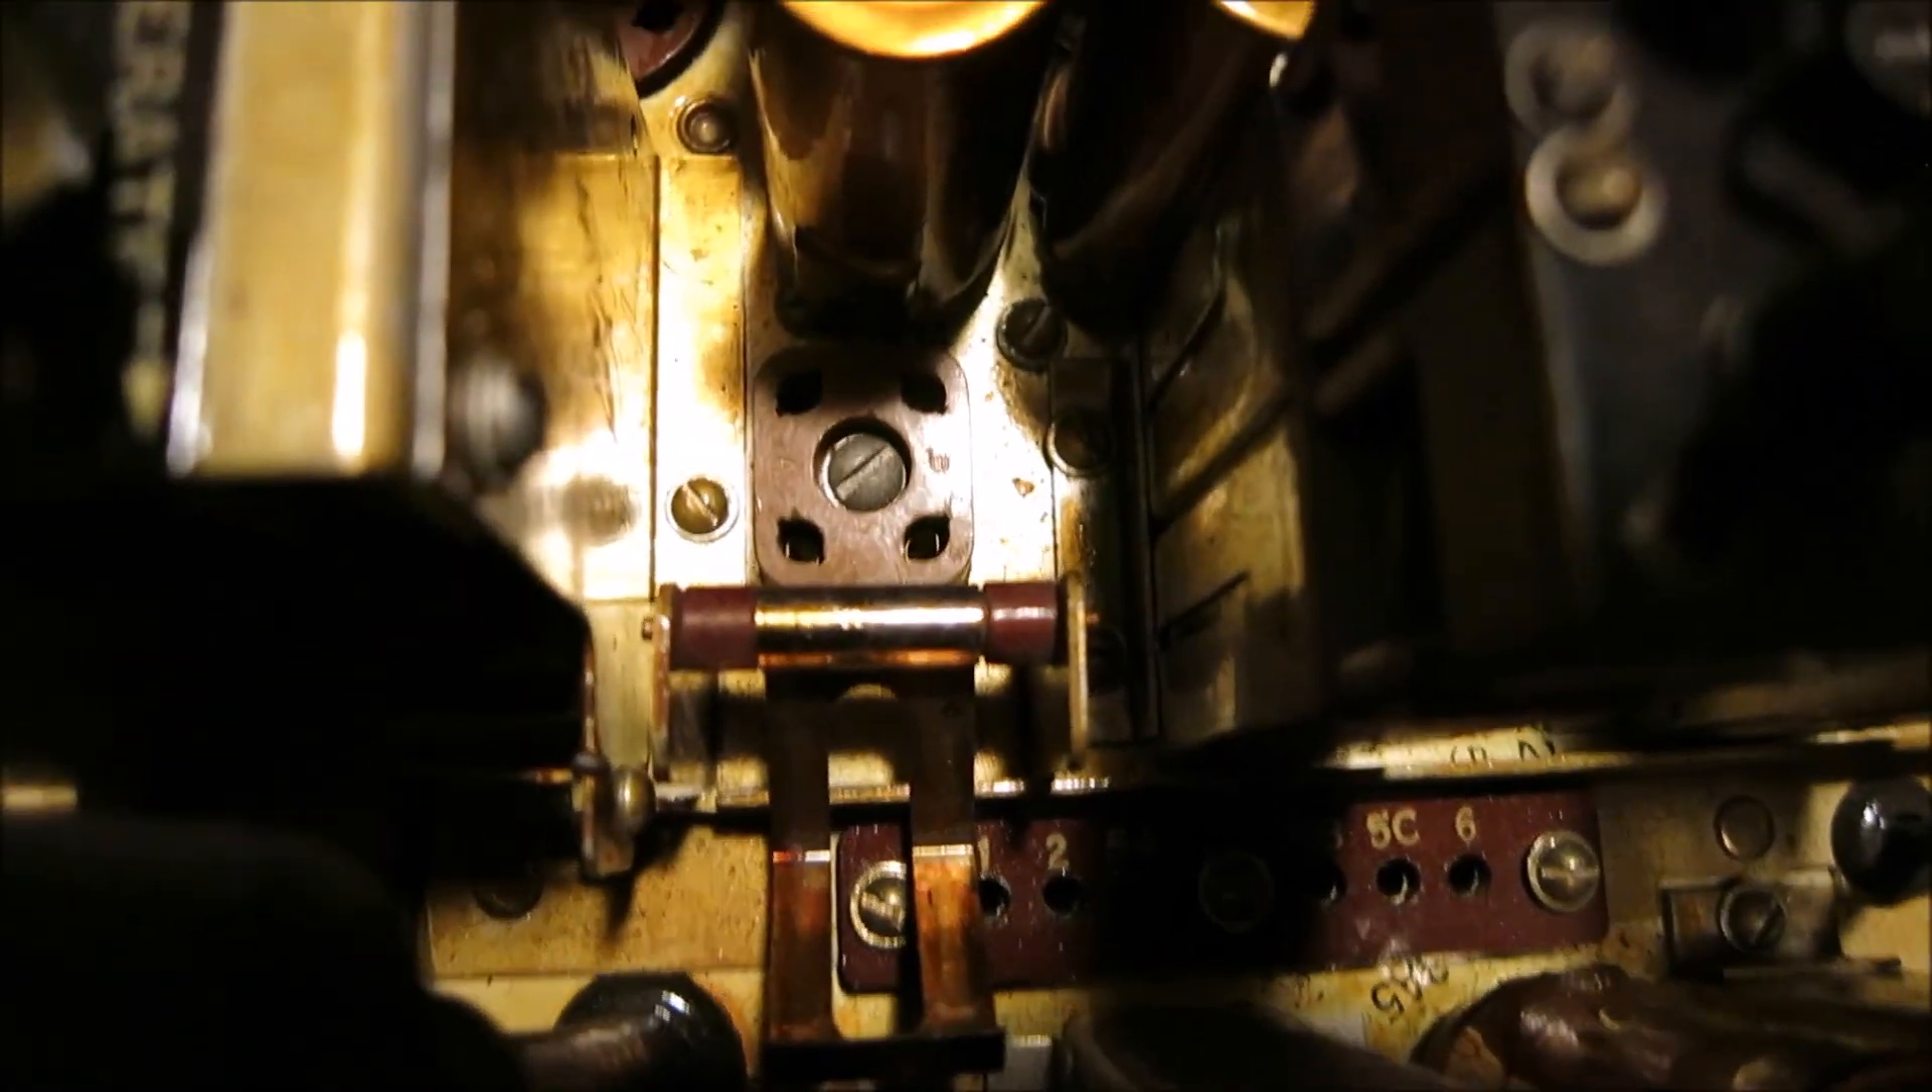We are missing a crystal right there is our crystal socket and we have no crystal.